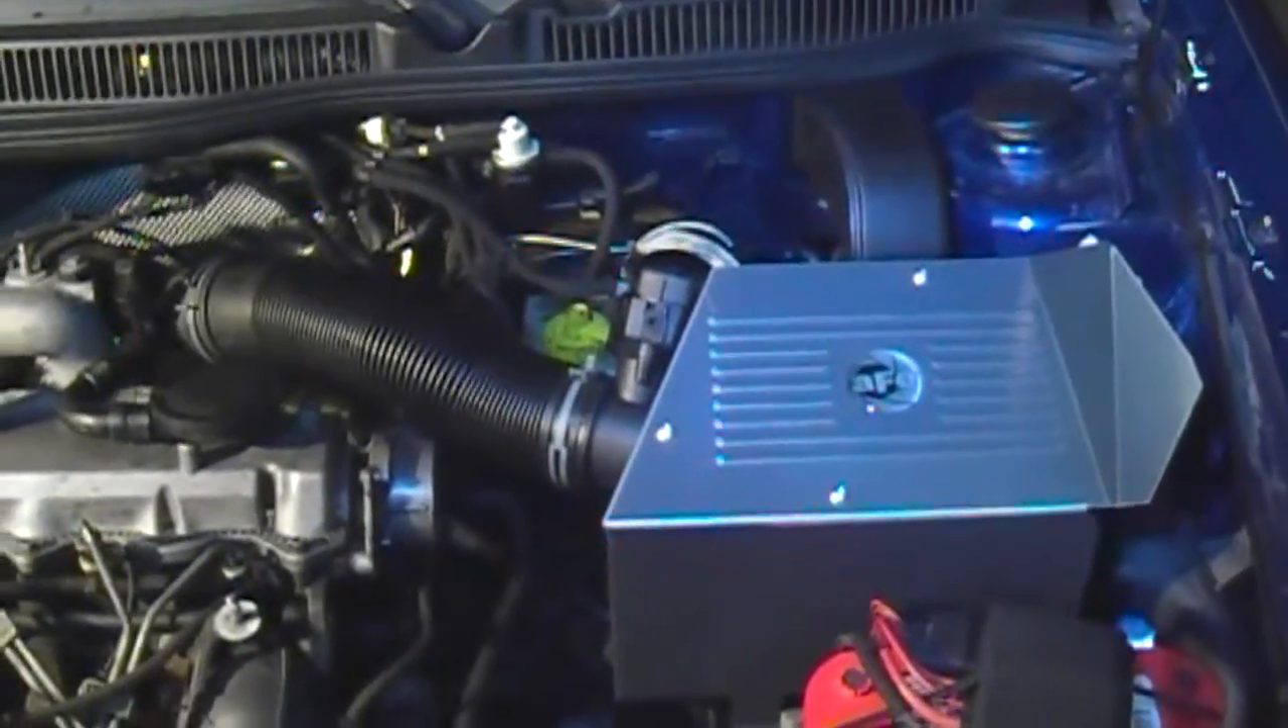Alright, well, there it is. Complete intake AFE install.